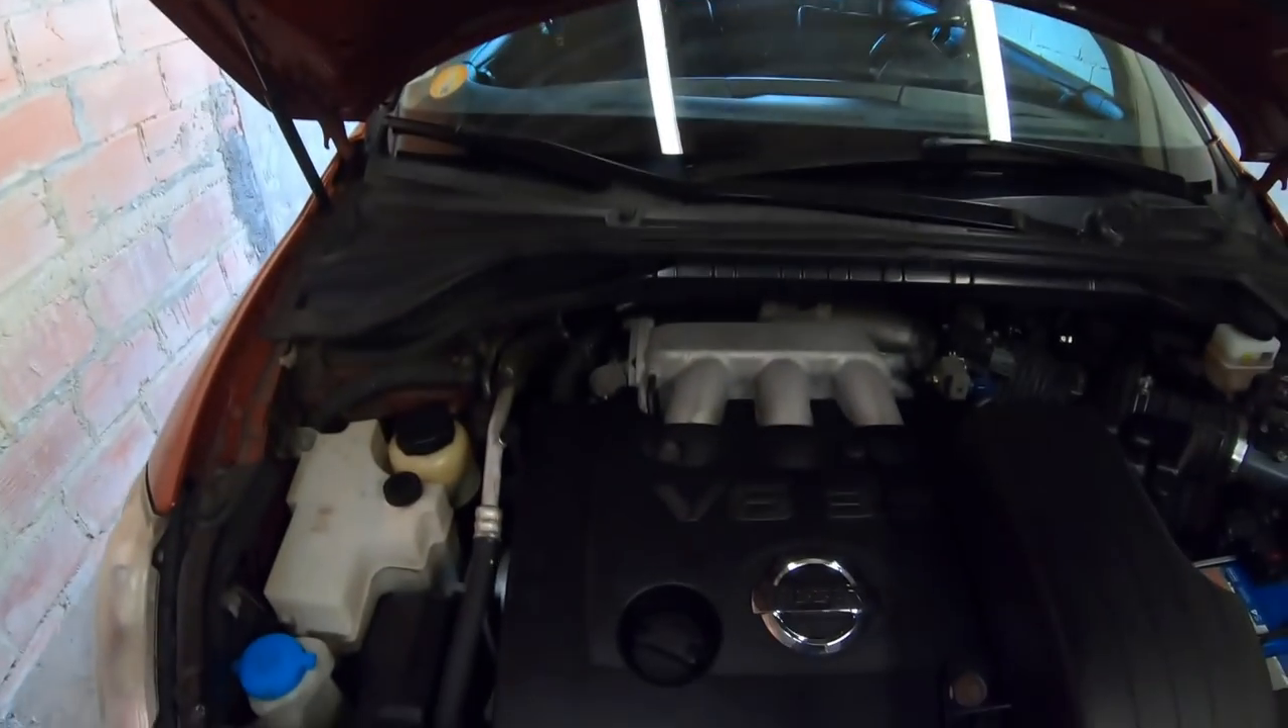Le remontage est ok, je vous montre ce que ça donne Donc vous voyez là on a remis les caches.